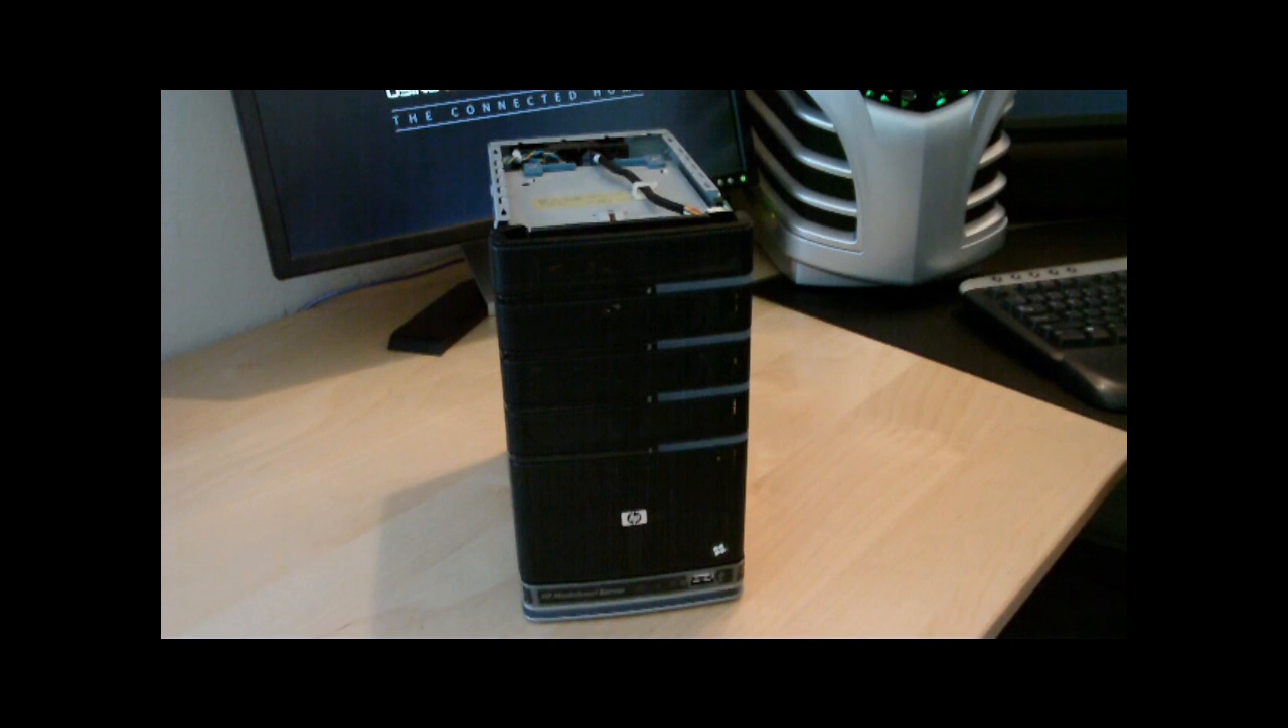Everything's looking good so far except my case is still a little naked.